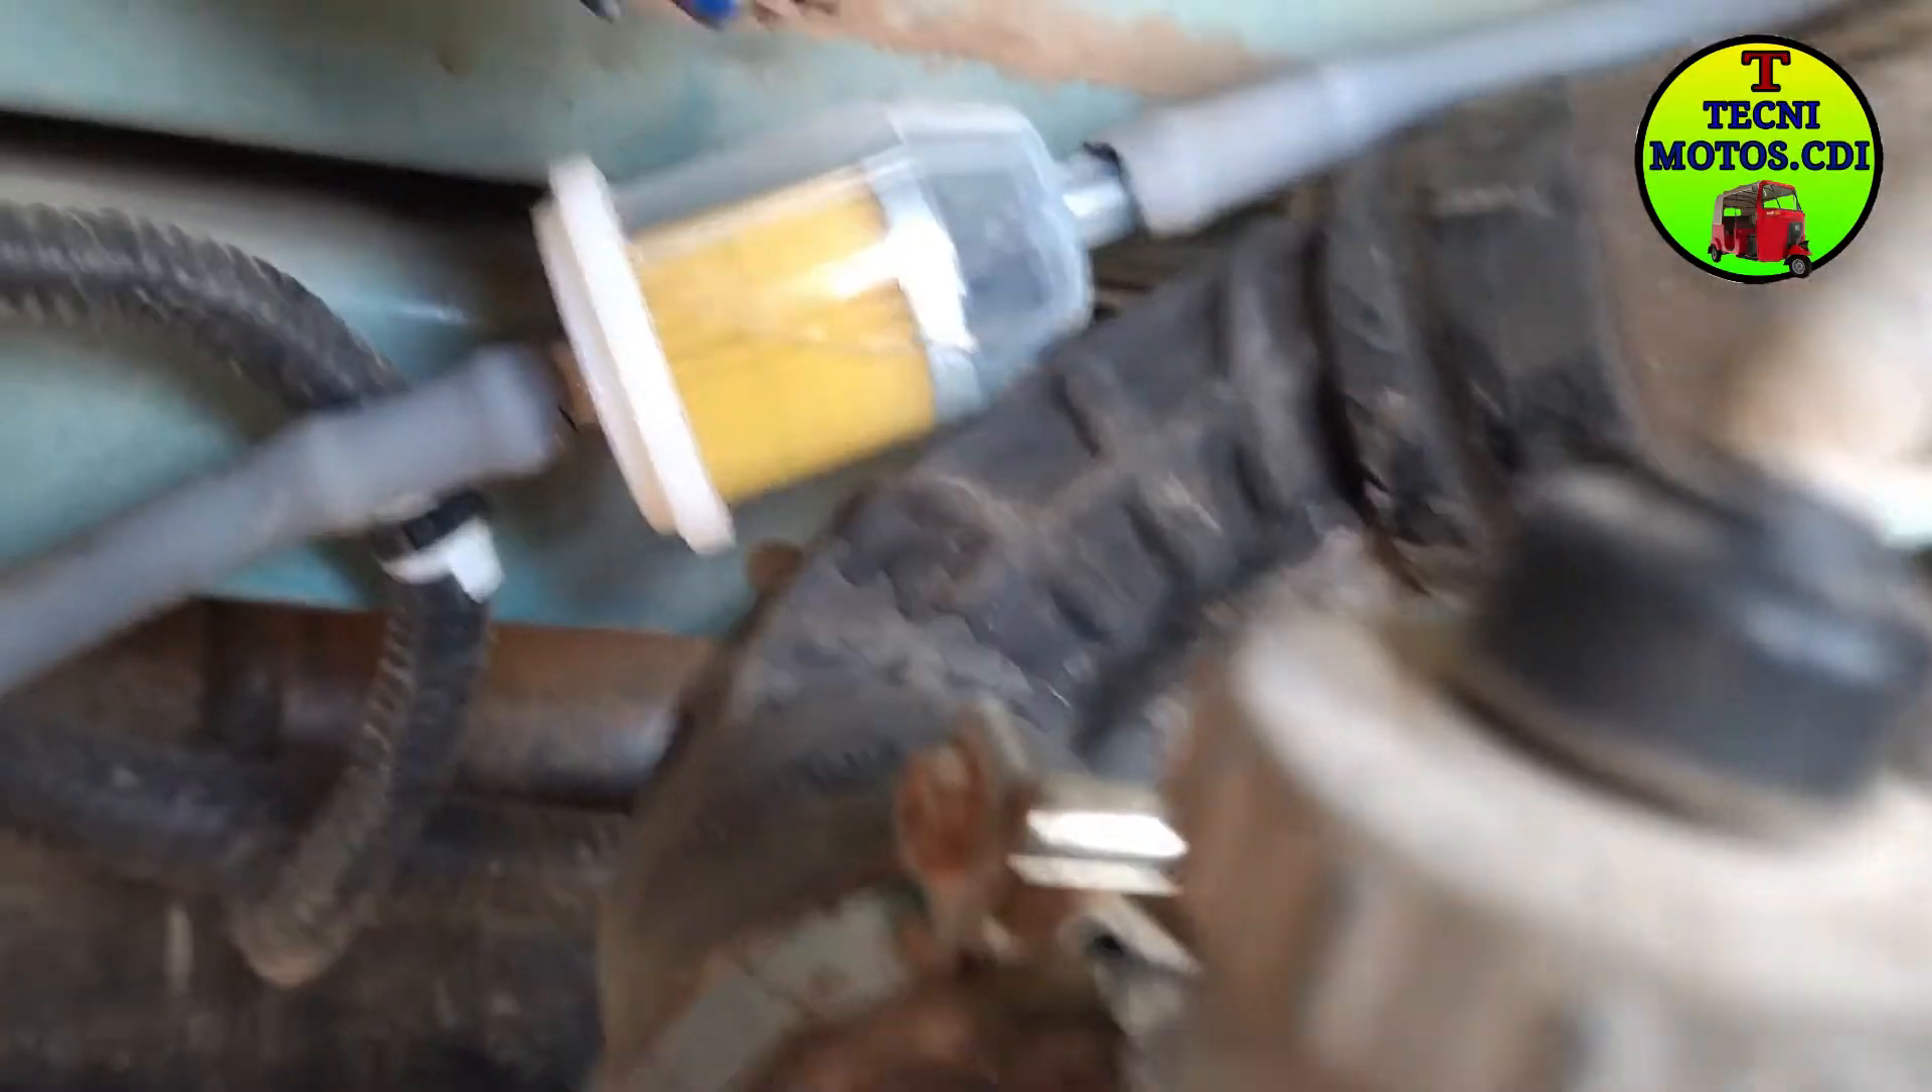Hemos colocado un filtro de gasolina nuevo.